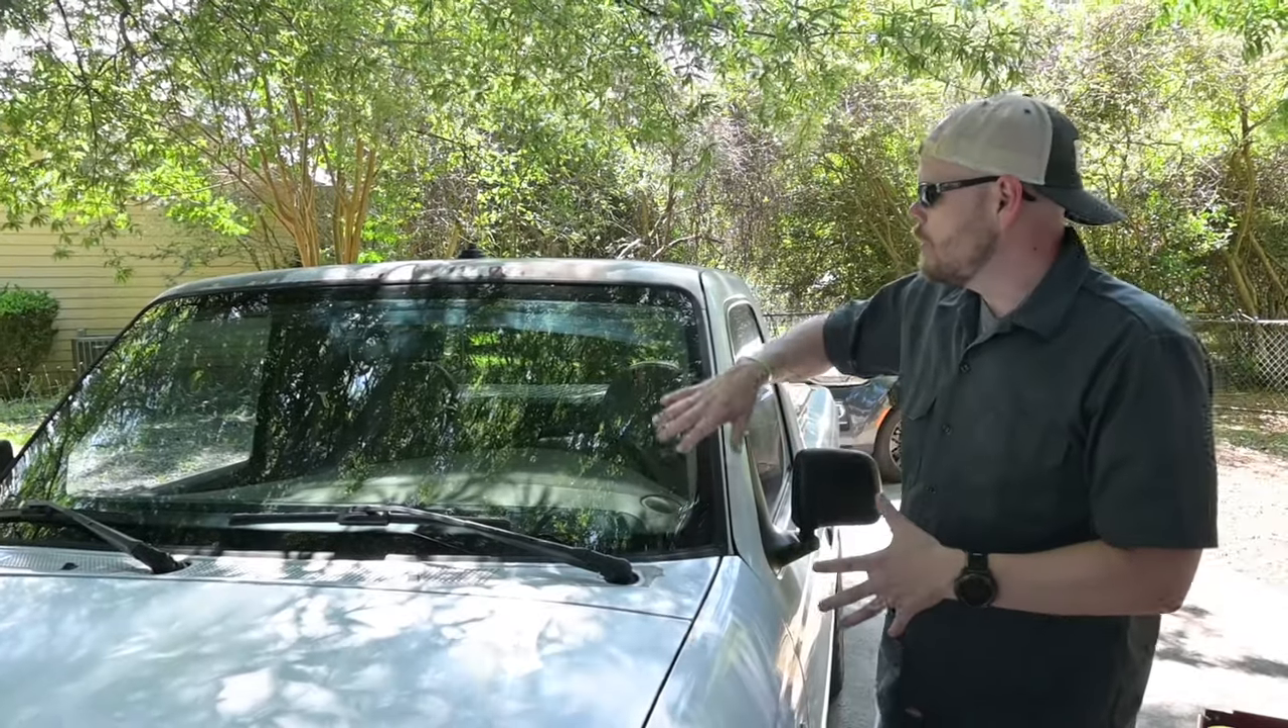Now the wiper arms are back on.